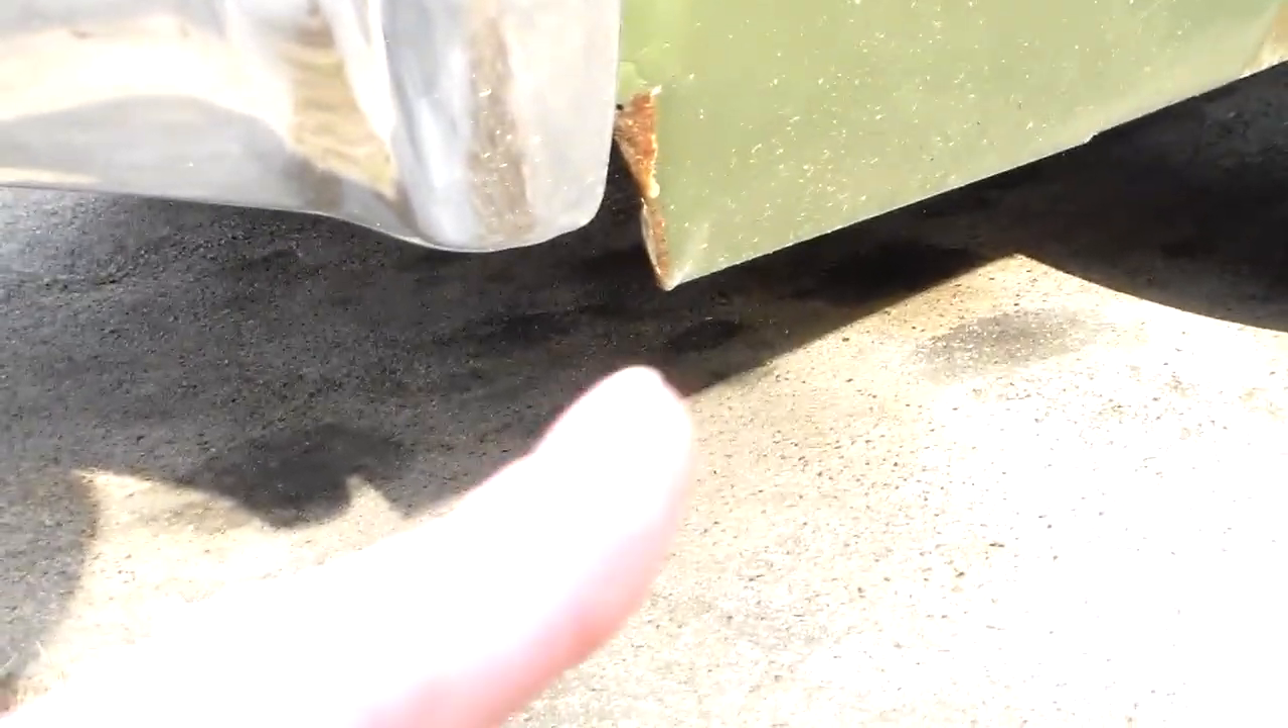You see how that it's kind of sticks down right there that part right there that's not supposed to do that that's supposed to match that character line of that bumper and it doesn't.